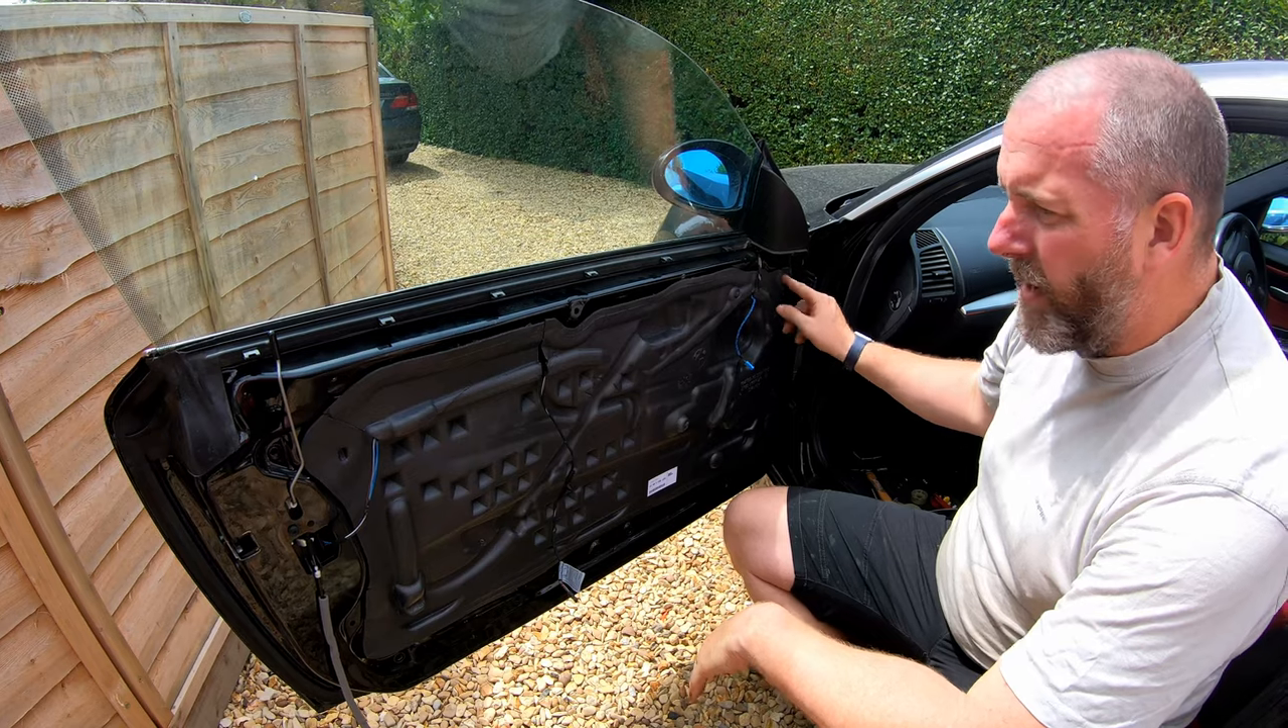So, yeah, all I need to do now is reinstall the door panel.